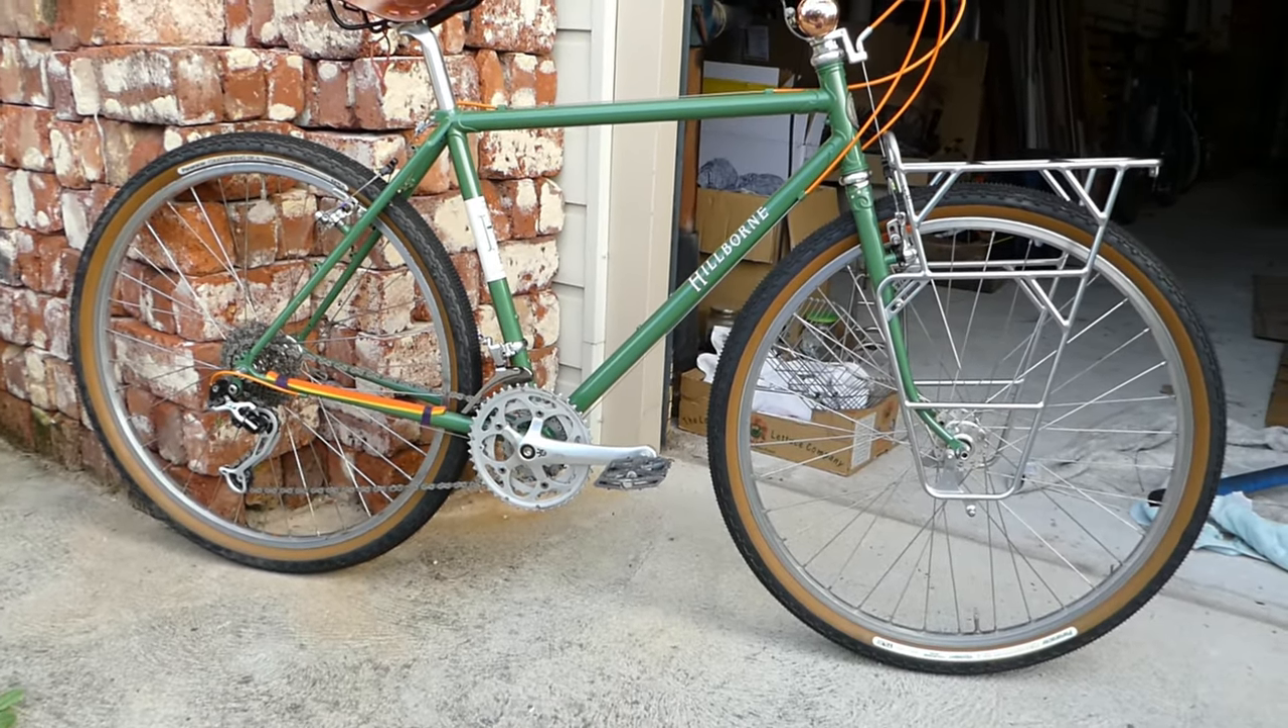All right, we've just about finished for today. It still needs bottle cages and a basket.